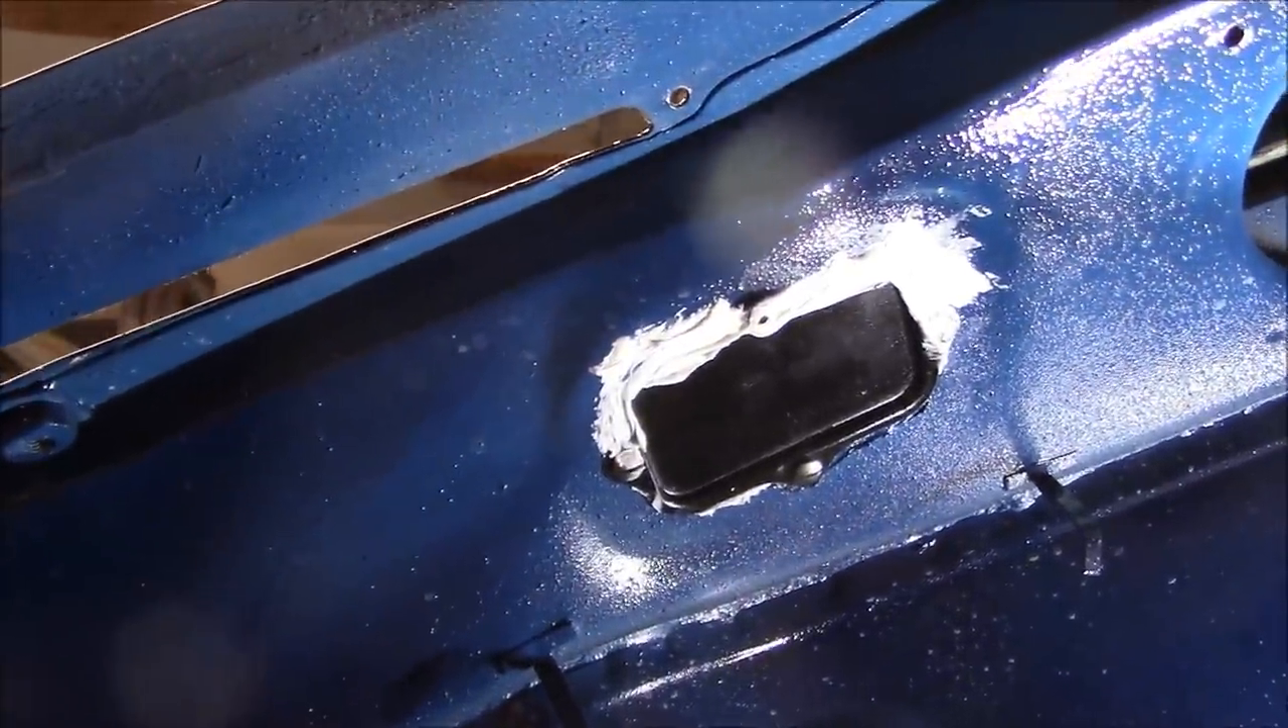All right, the wheel box covers are installed. I added just a little bit of extra sealer up there as there are a few little gaps. So they're good.